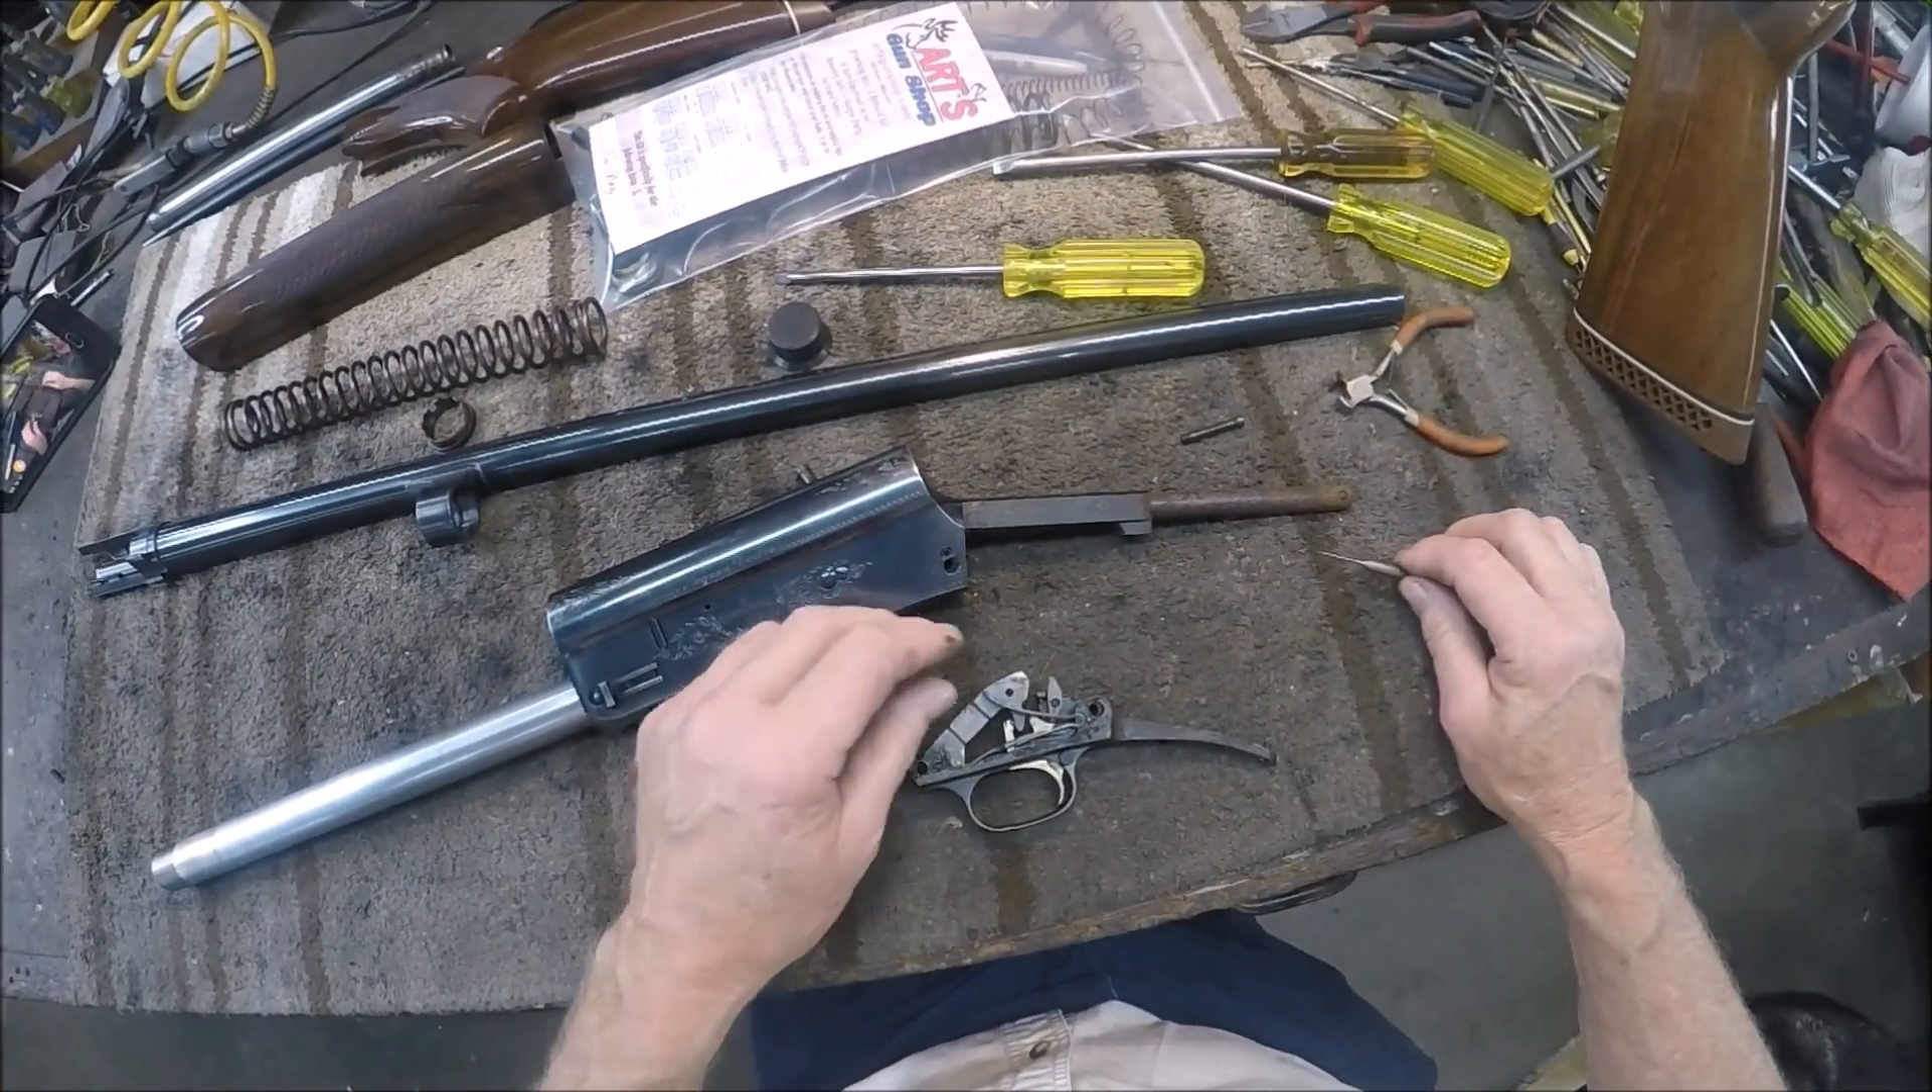All right, so here's our trigger plate removed.